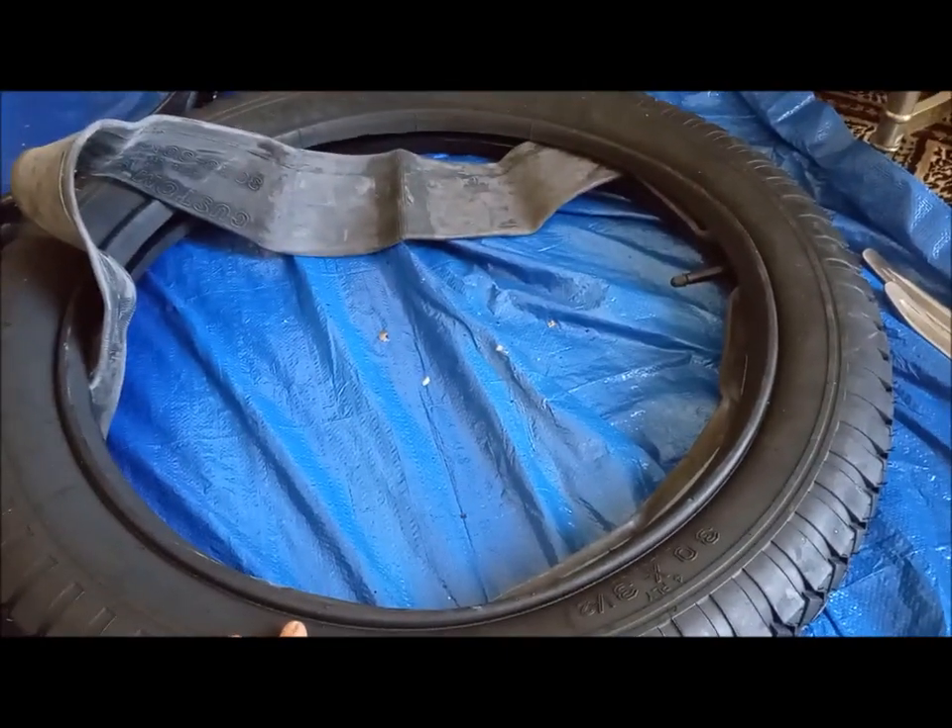The inner tube is about halfway in.